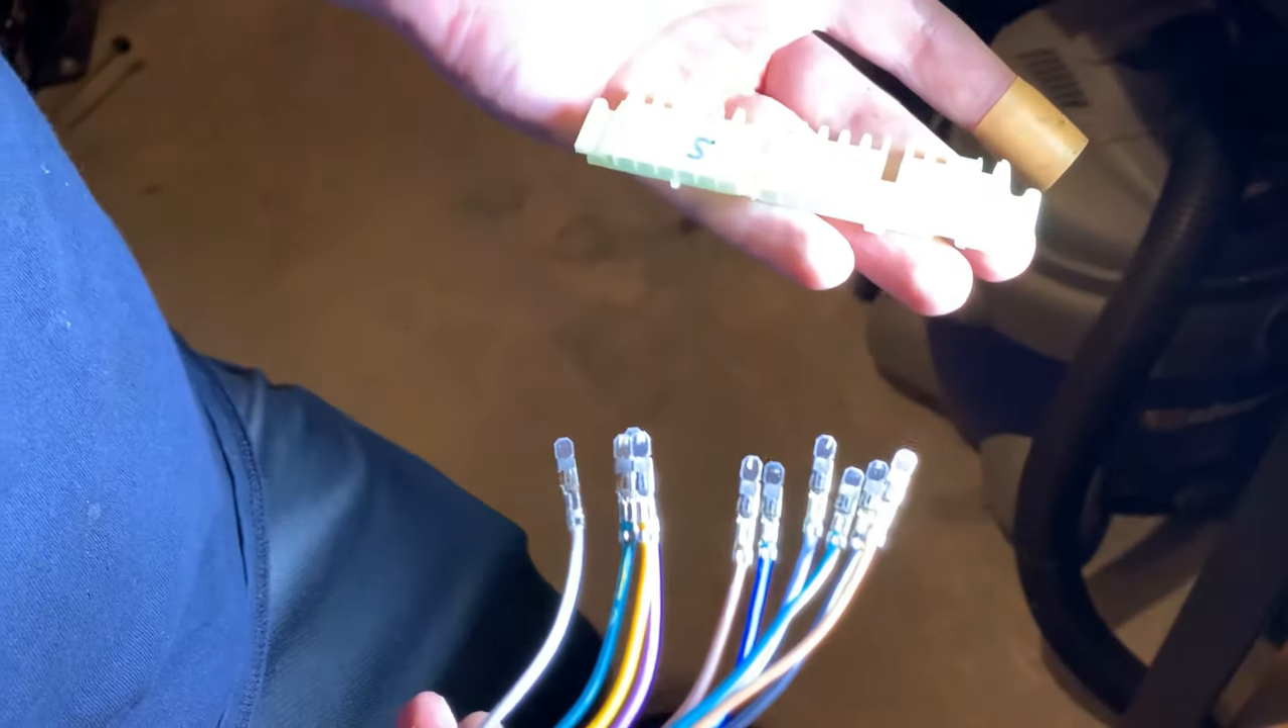So we've removed the plug without cutting any of the wires so there's the plug and I can show you kind of how we did this.